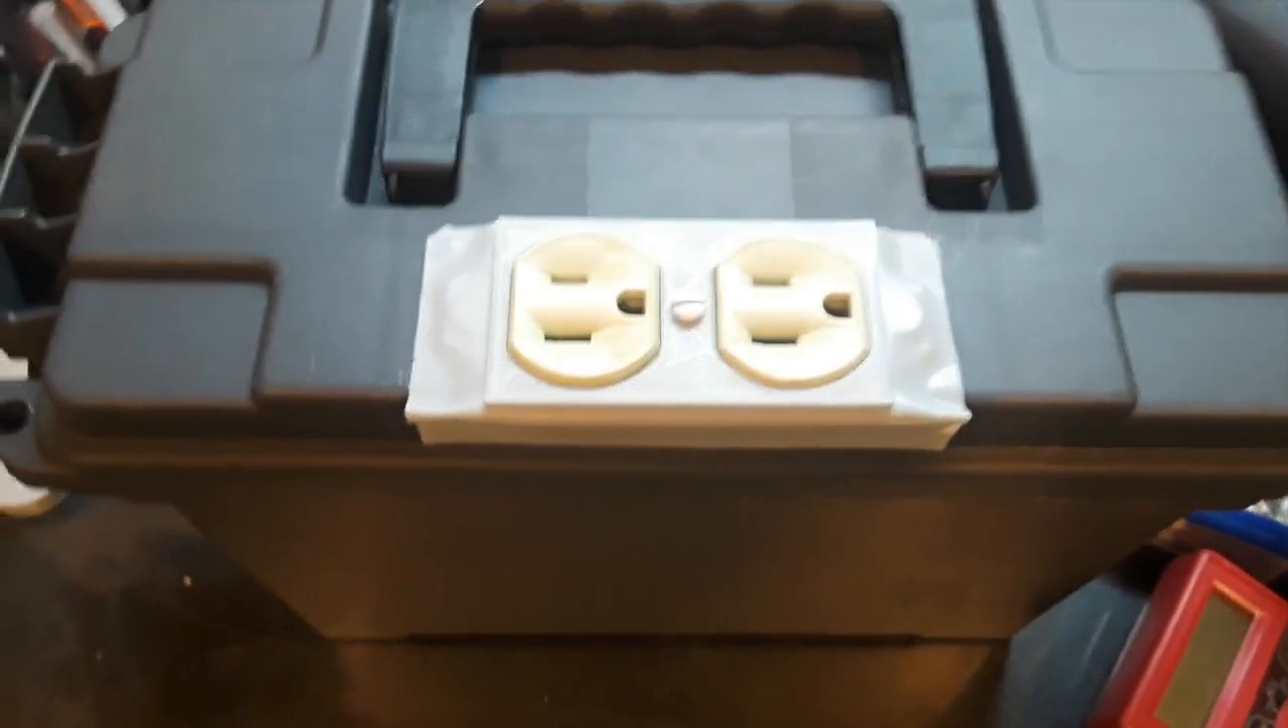Alright so now I attached the faceplate on after I finished cutting it down.